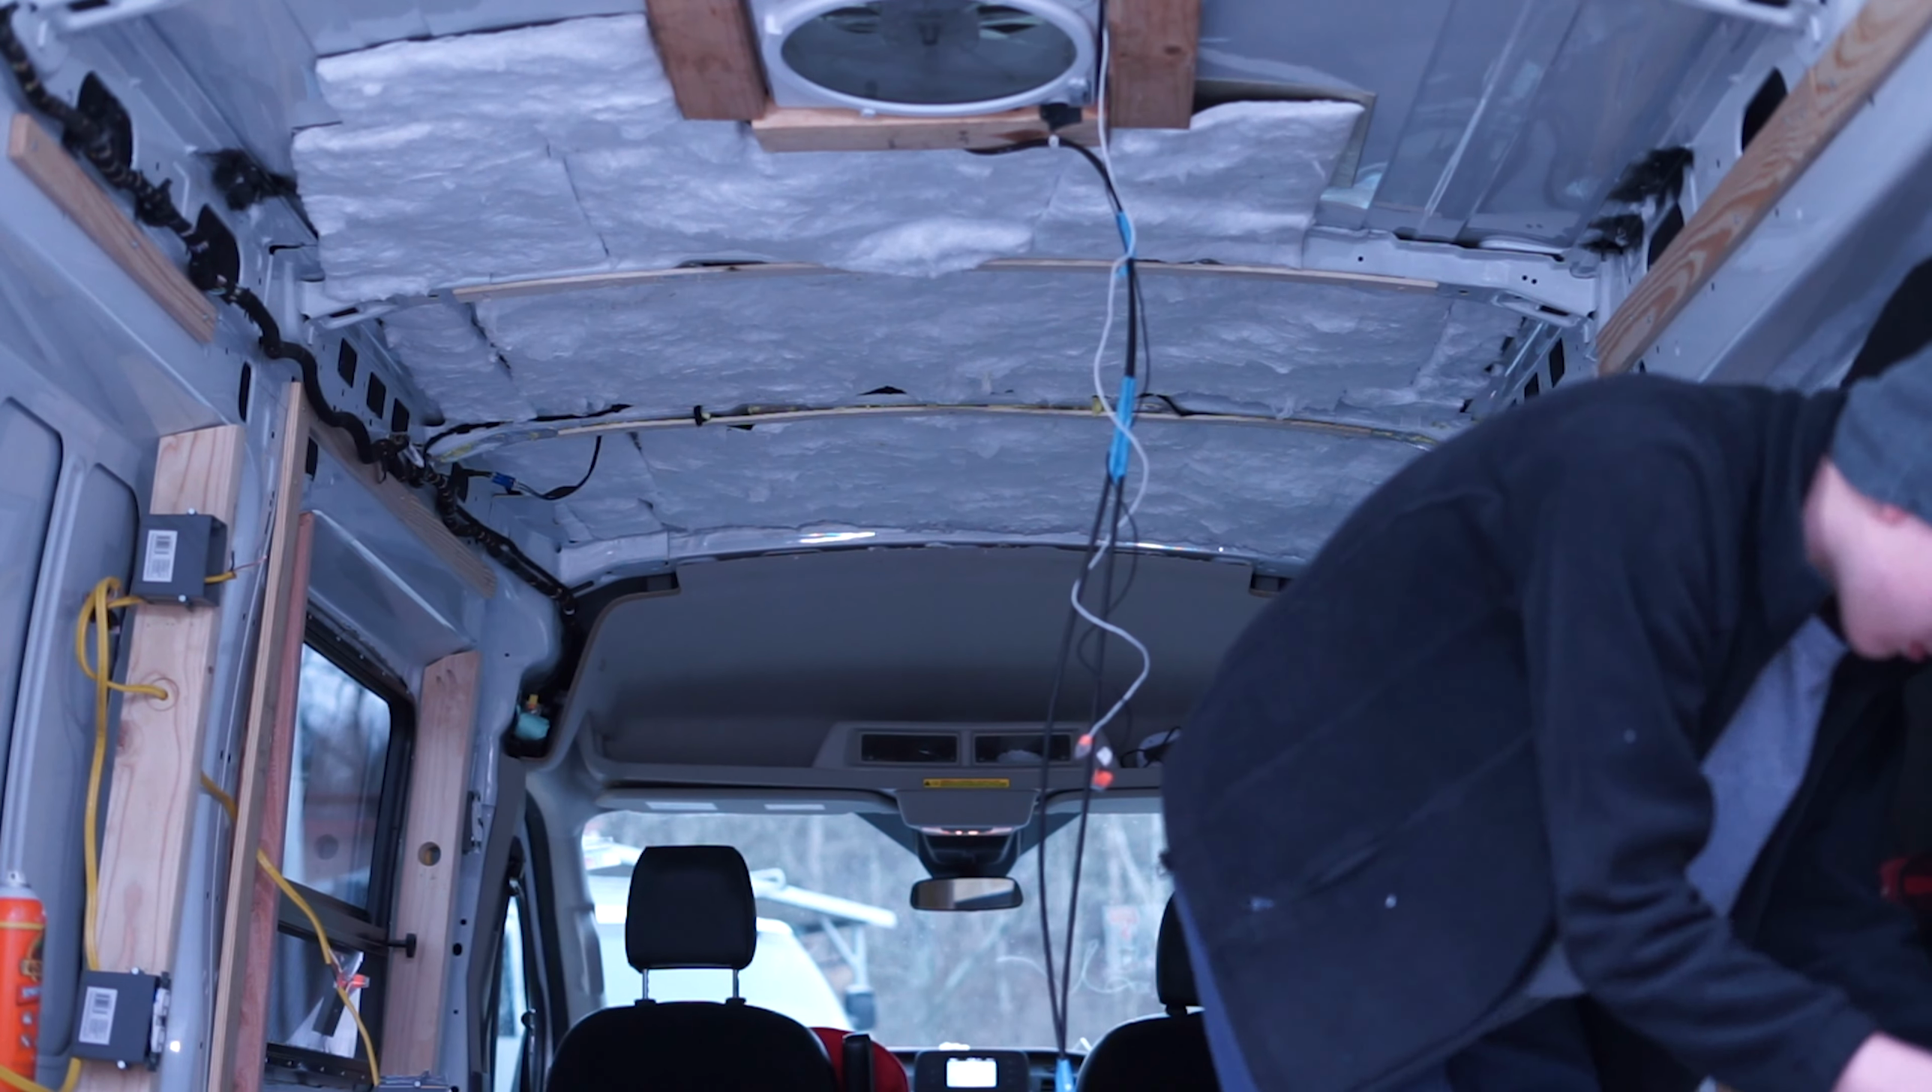I have almost all of the ceiling done.